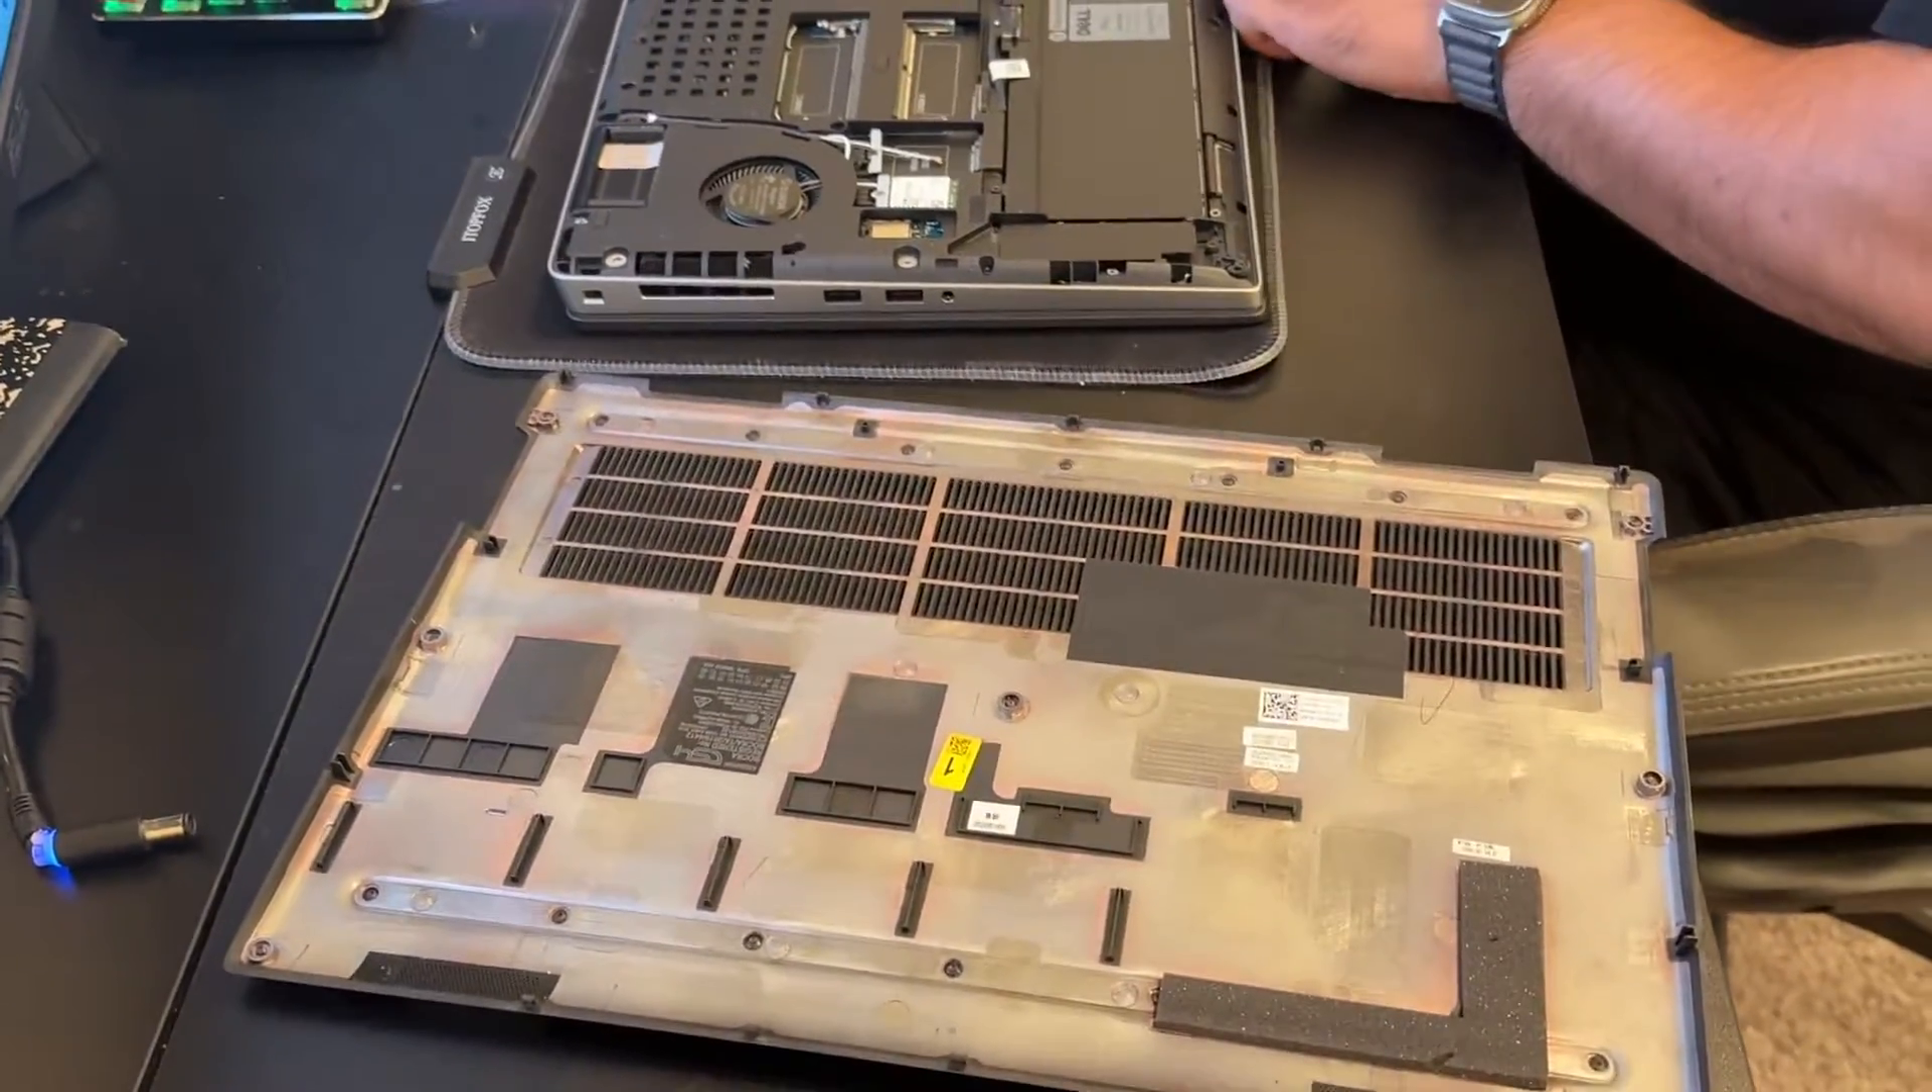So we have removed the bottom case.